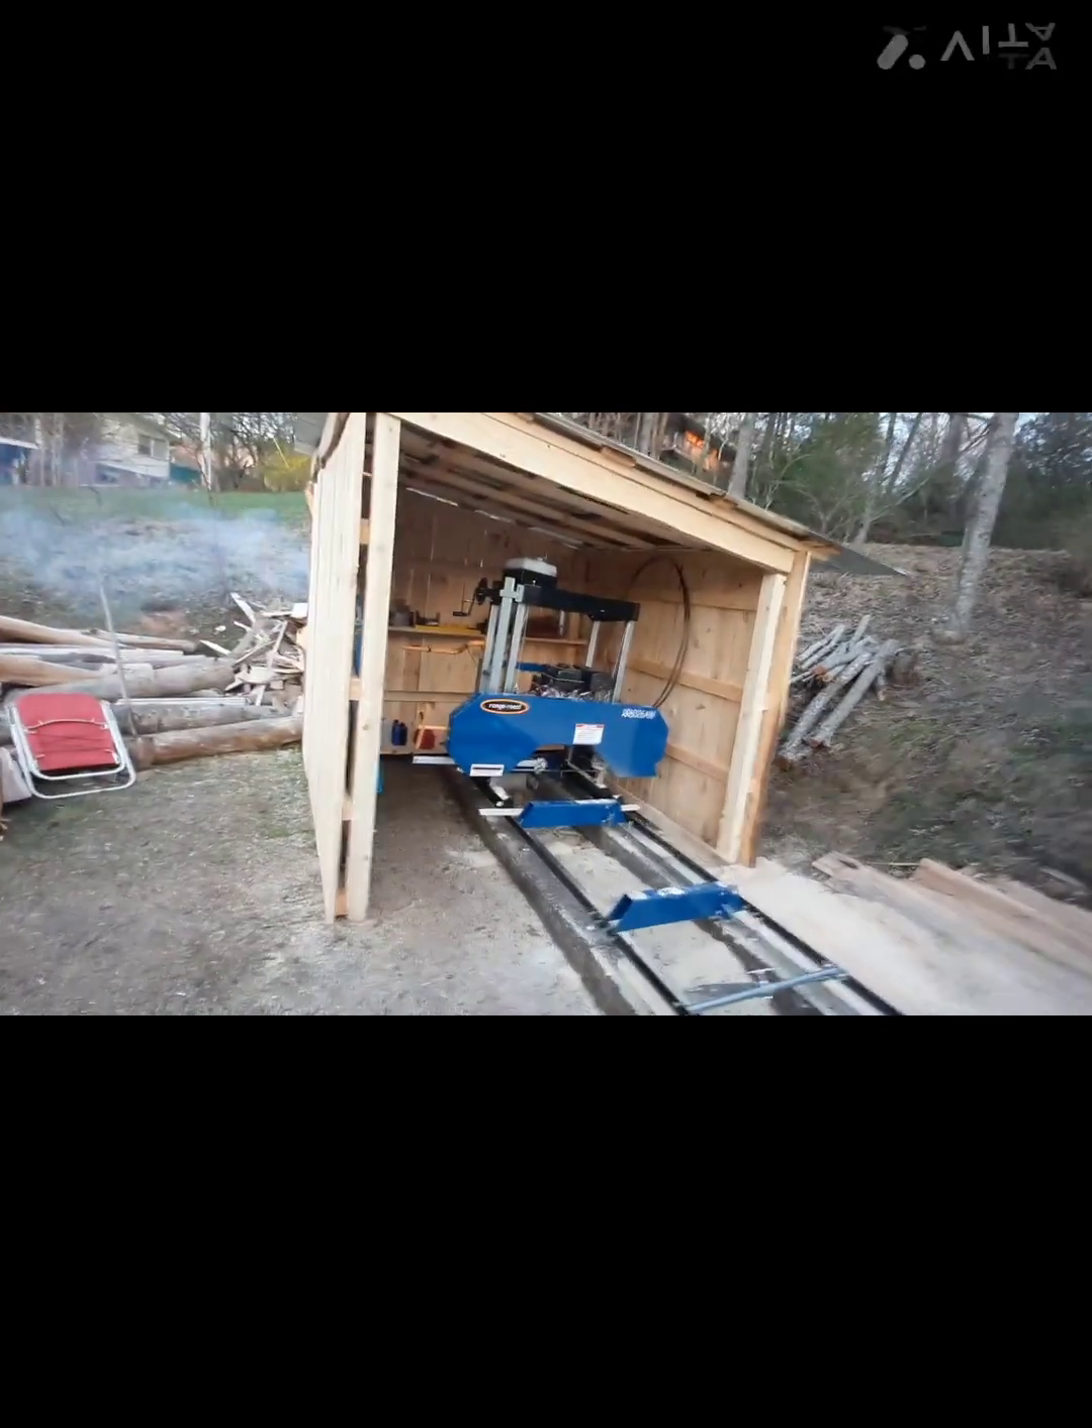Now you can see I've got part of the building up.